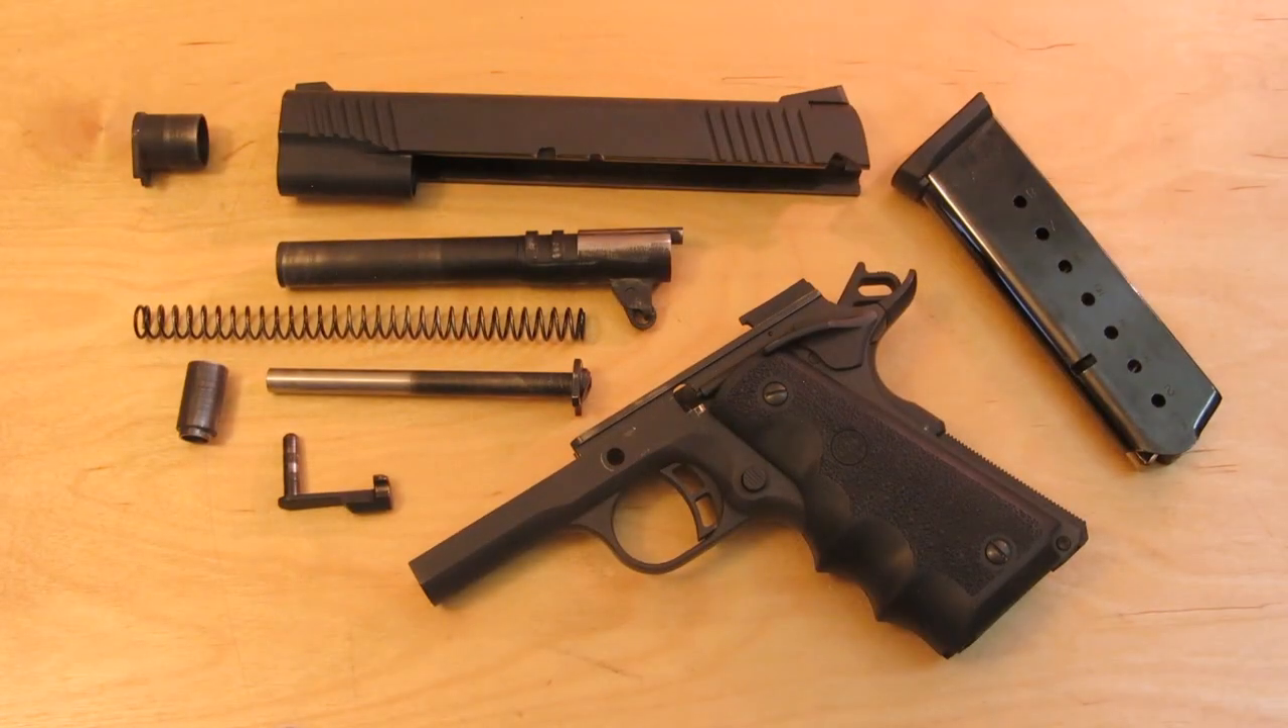Now you have a fully field stripped 1911. Reassembly of the 1911 is also pretty easy.